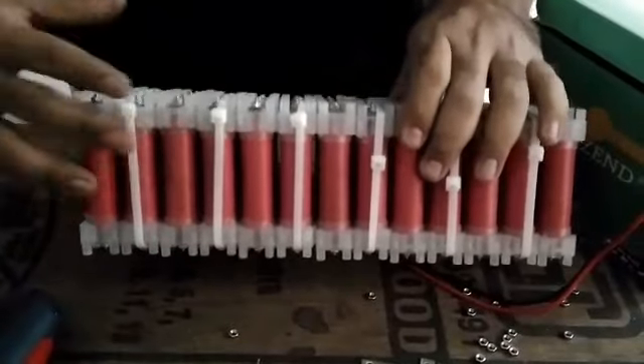So, you see the tie belts and the pack is really firmly tied into place.